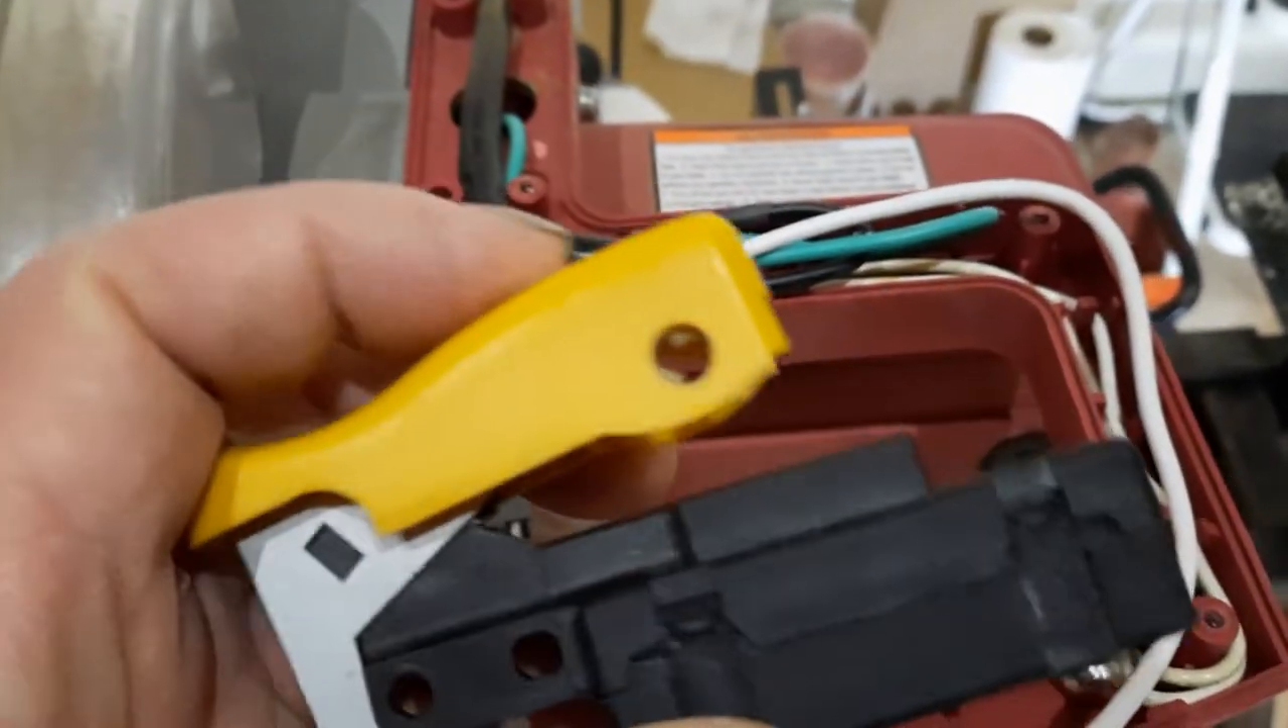Anyway, I've taken the switch out.